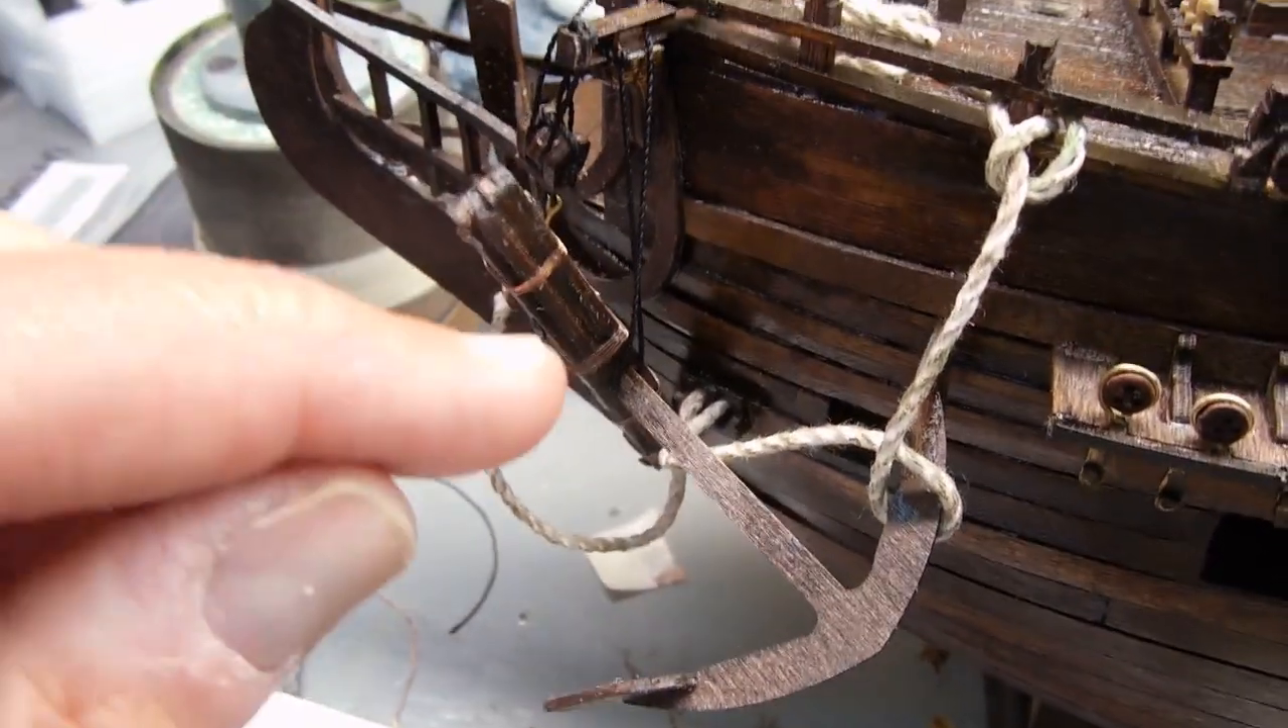So here is an anchor kind of tied in place.